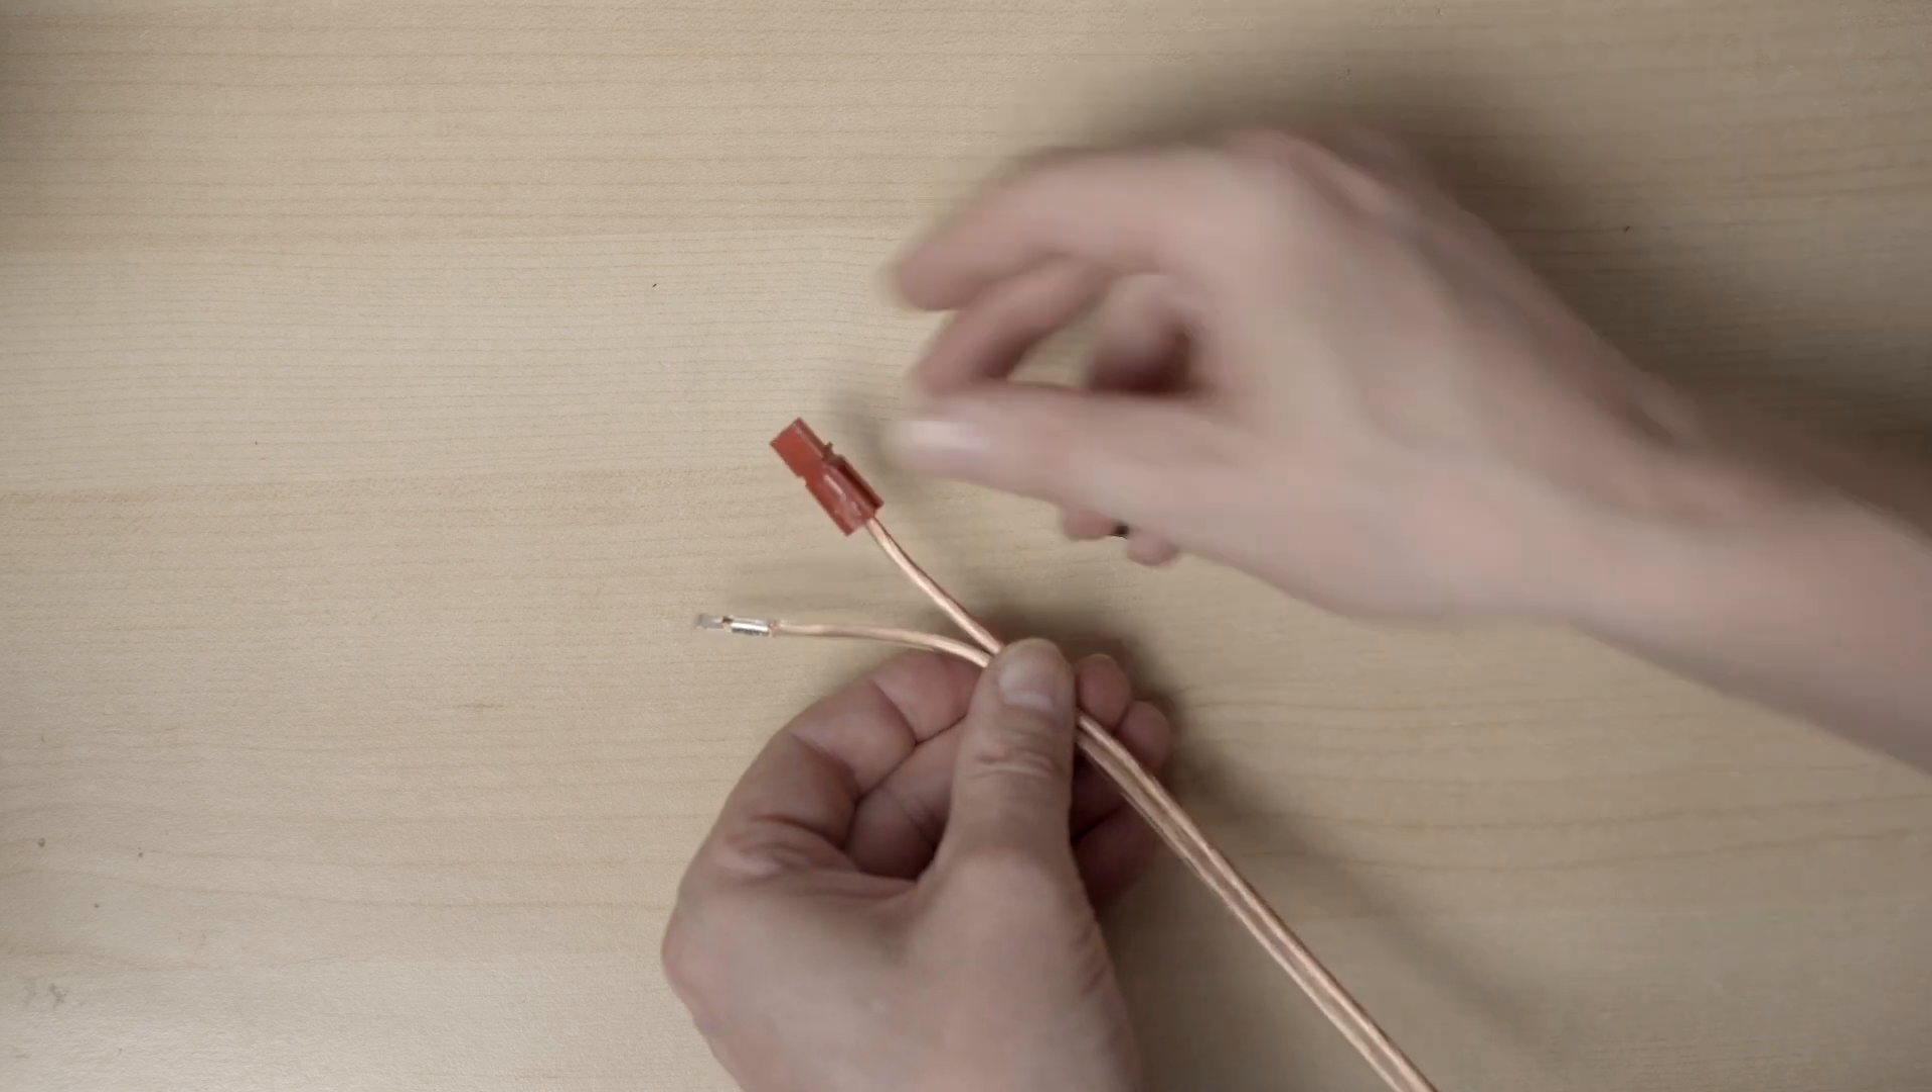Jetzt ist der rote, also der Plus Pole hier drauf.